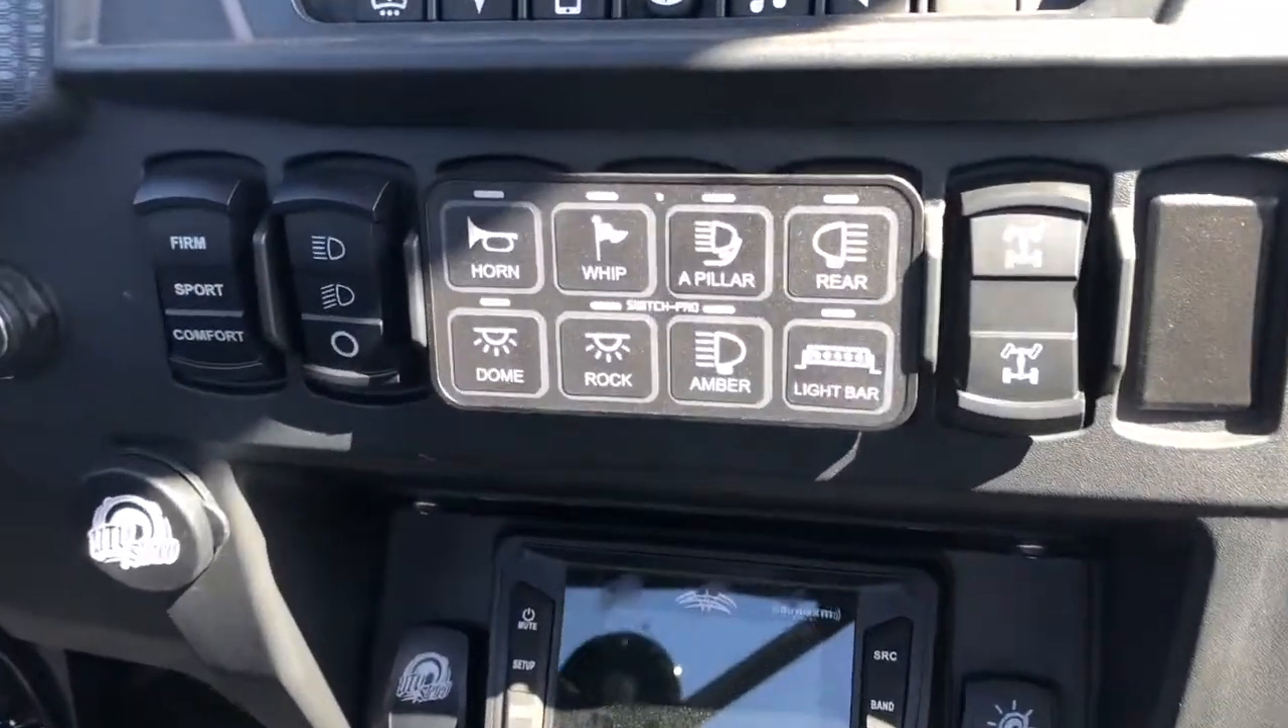Got the Switch Pro all installed.